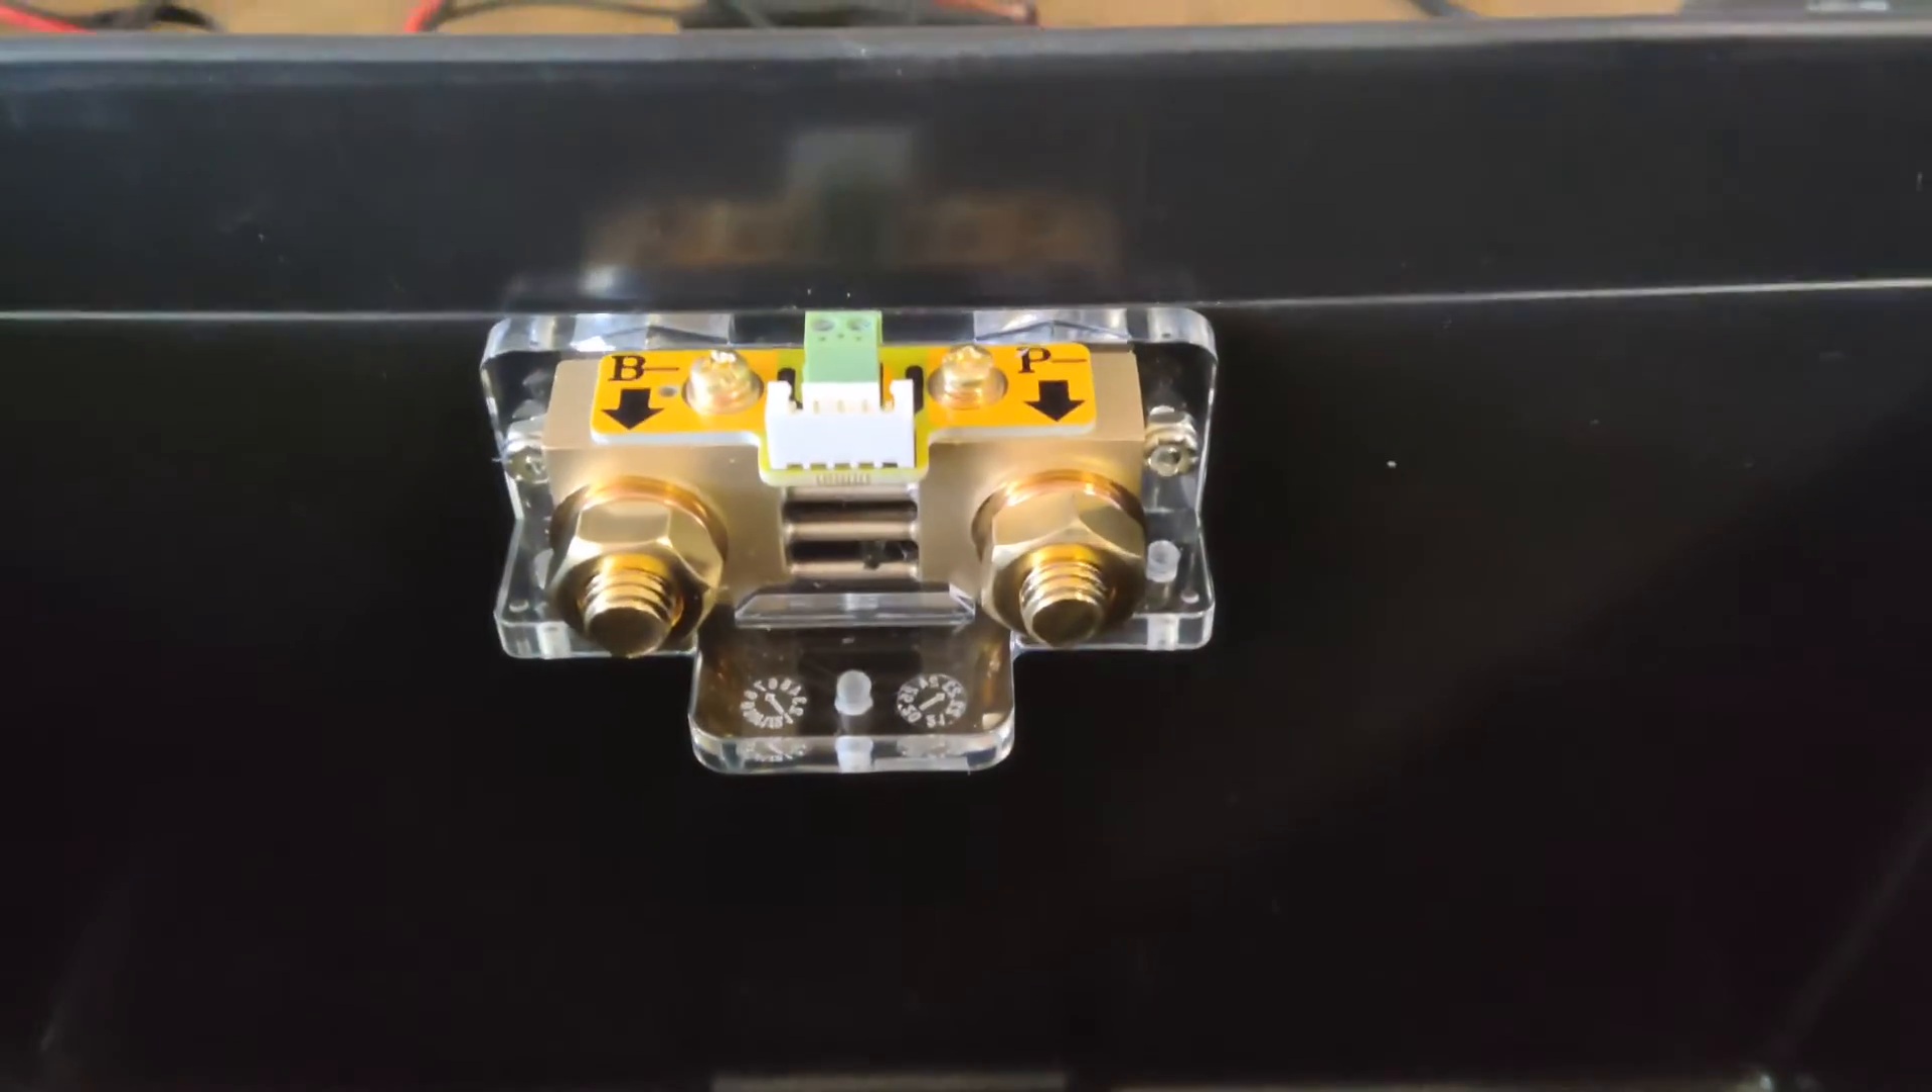This is what the shunt looks like when it's installed on the box.